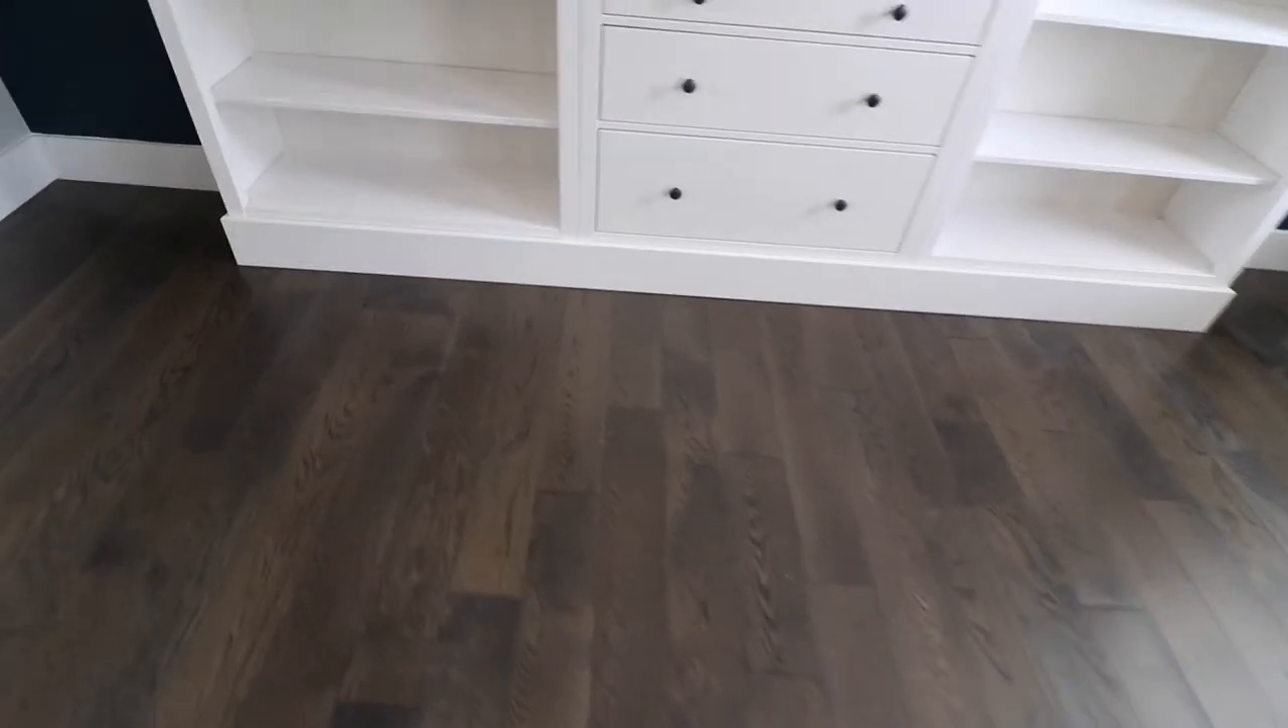All right, well the baseboards are on, this is looking awesome, looks good, what do you think?